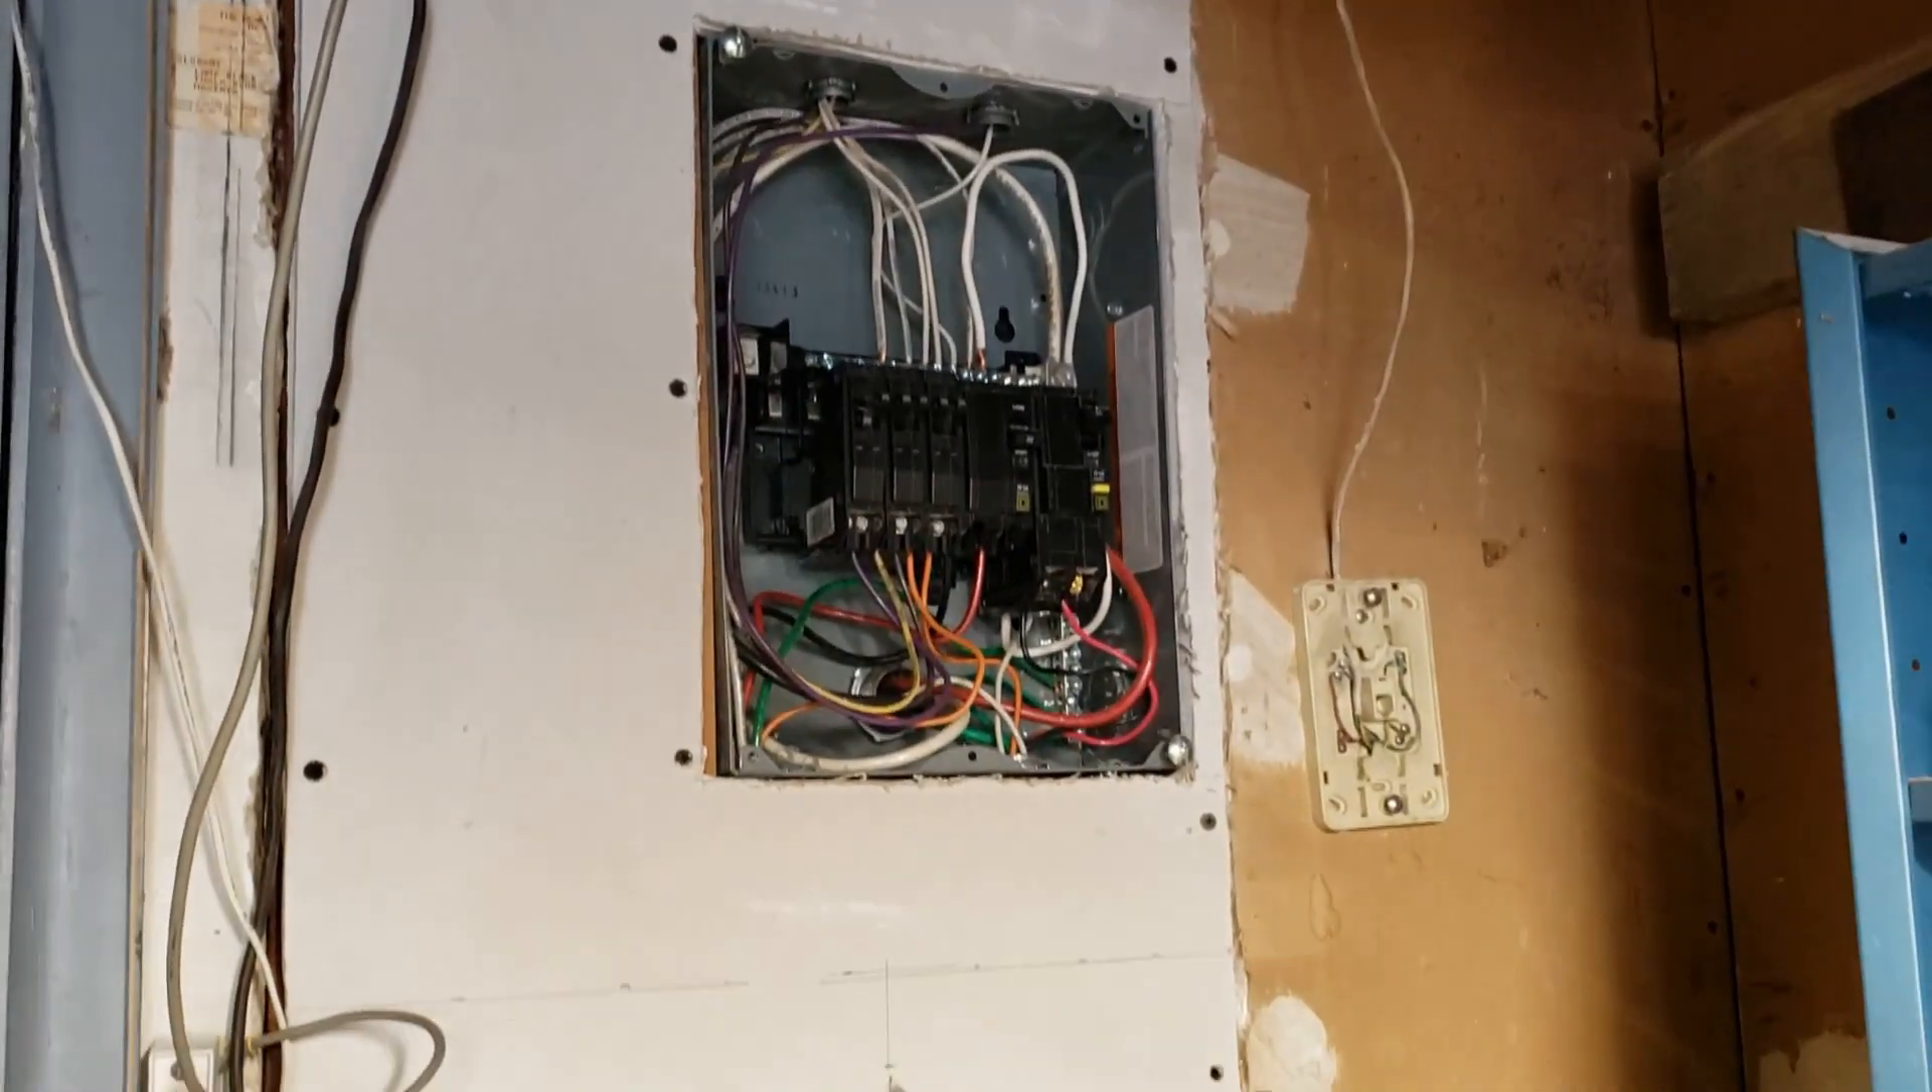All right, so now we've got the drywall up. We still have to patch the seams, but it's starting to look a little better.